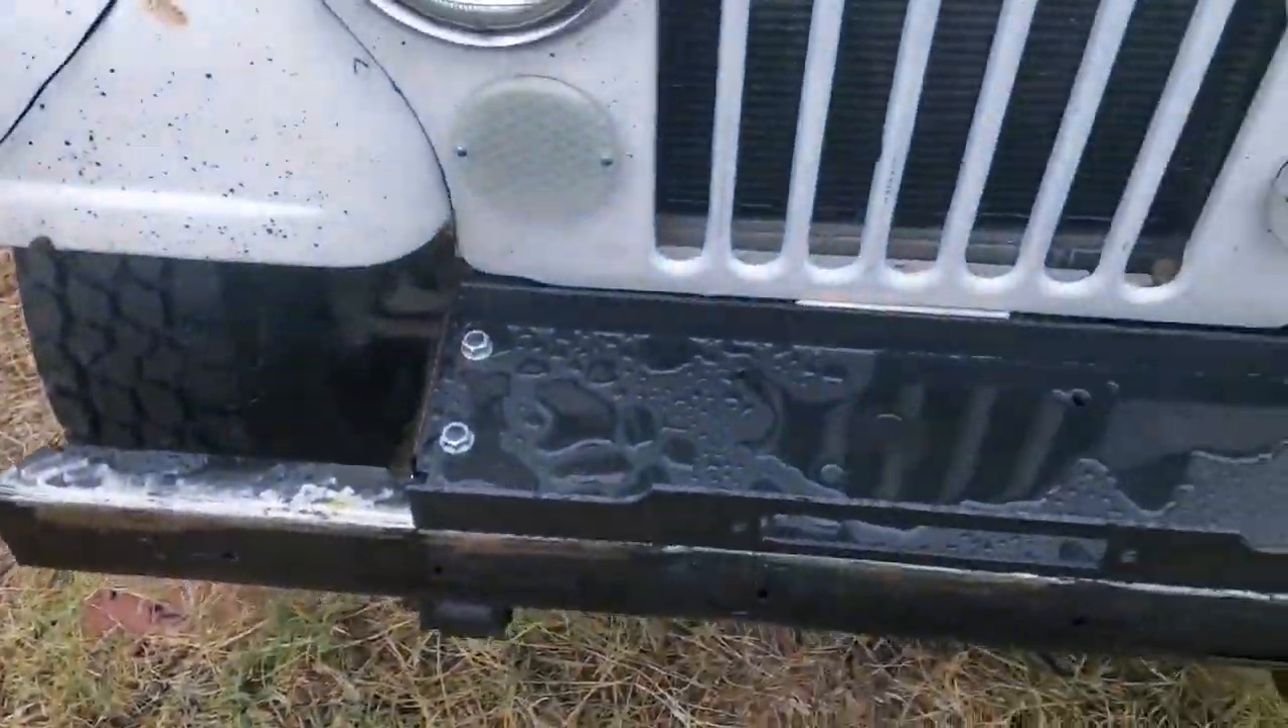I did get the winch plate finished, and I got it set up and mounted and tightened down.